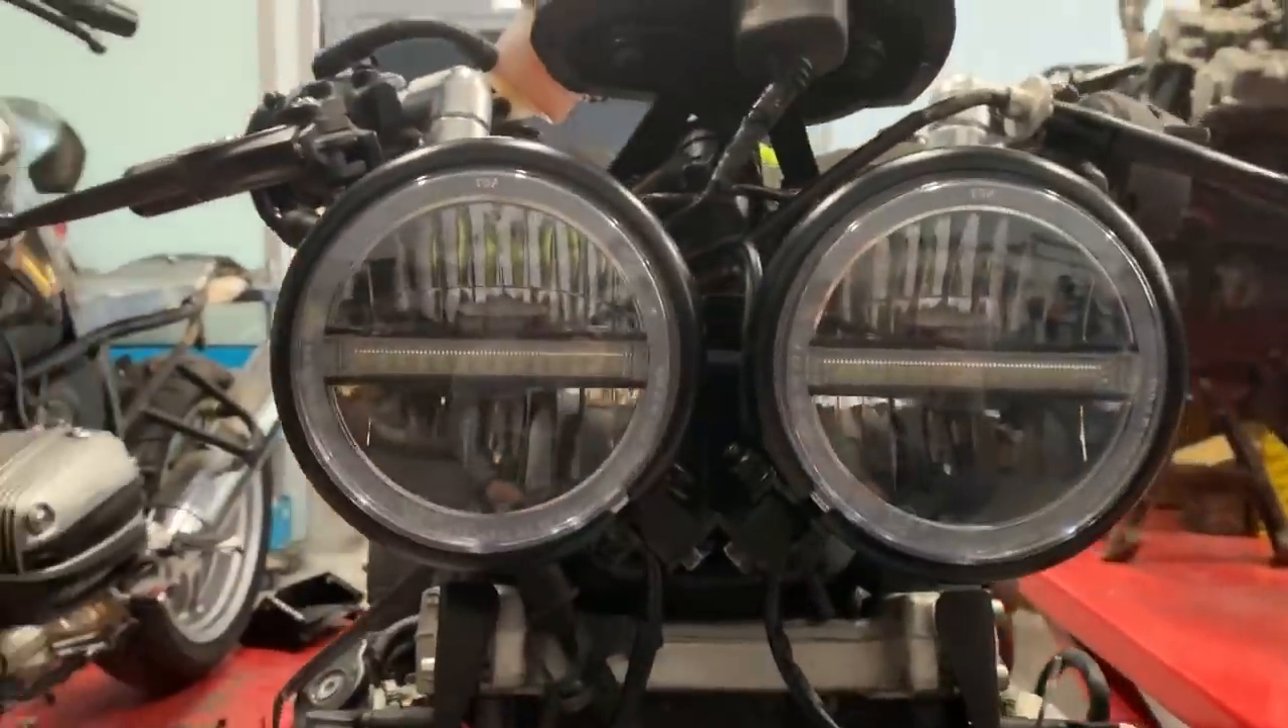Hemos colocado doble faro. He instalado ópticas LED.